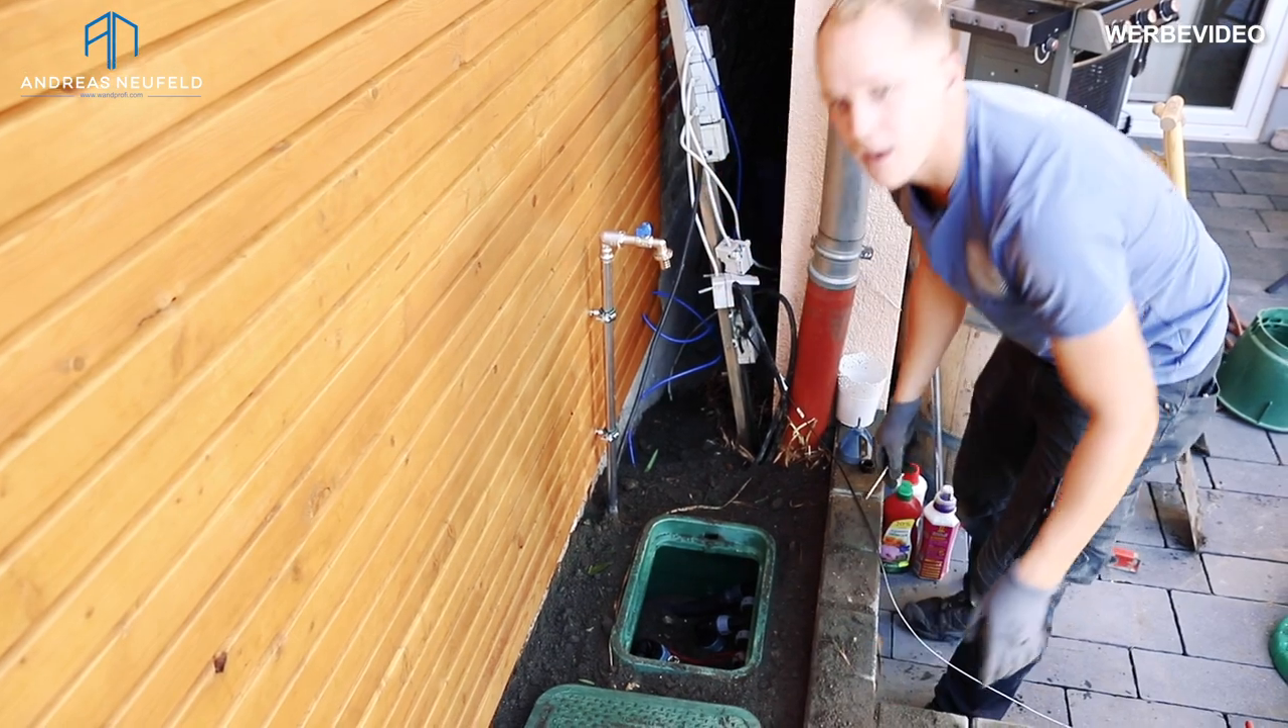Was wir jetzt eben gemacht haben, wir haben die Ventilbox fertig gesetzt in Erde, haben die seitlich mit dem Erdreich verfüllt und auch so ein bisschen mit Hand und Fuß verdichtet.